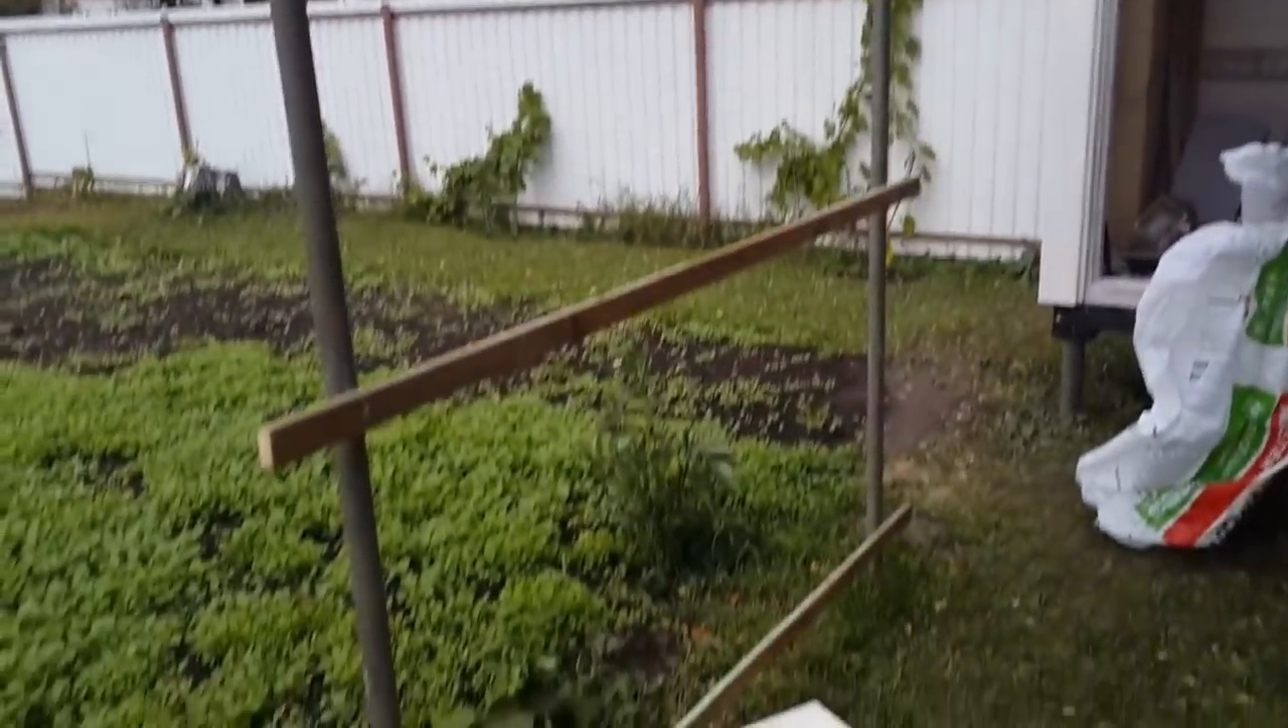Поликарбоната у меня больше нет, поэтому рейки-то я закрепил. Но лист мы потом, по возможности, сюда установим.